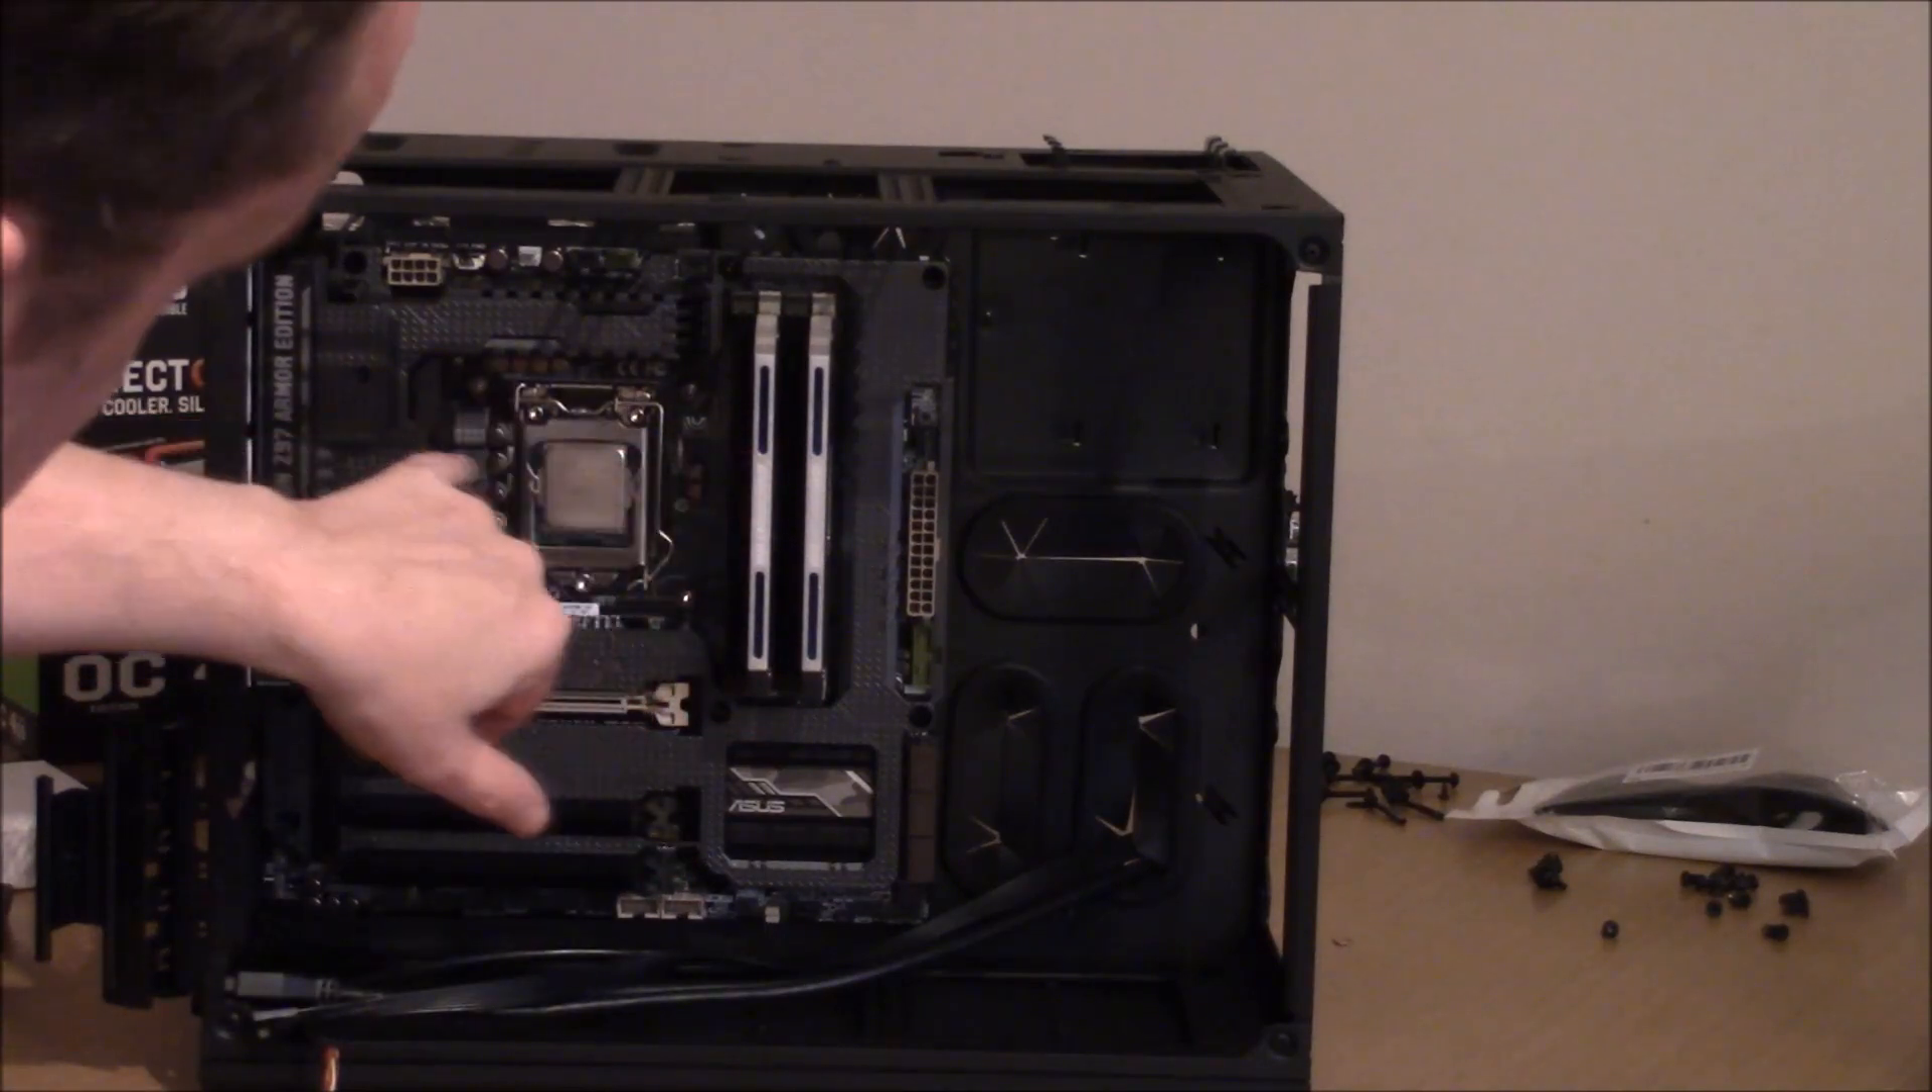So we've got the motherboard in place now. And we've got the ram in.